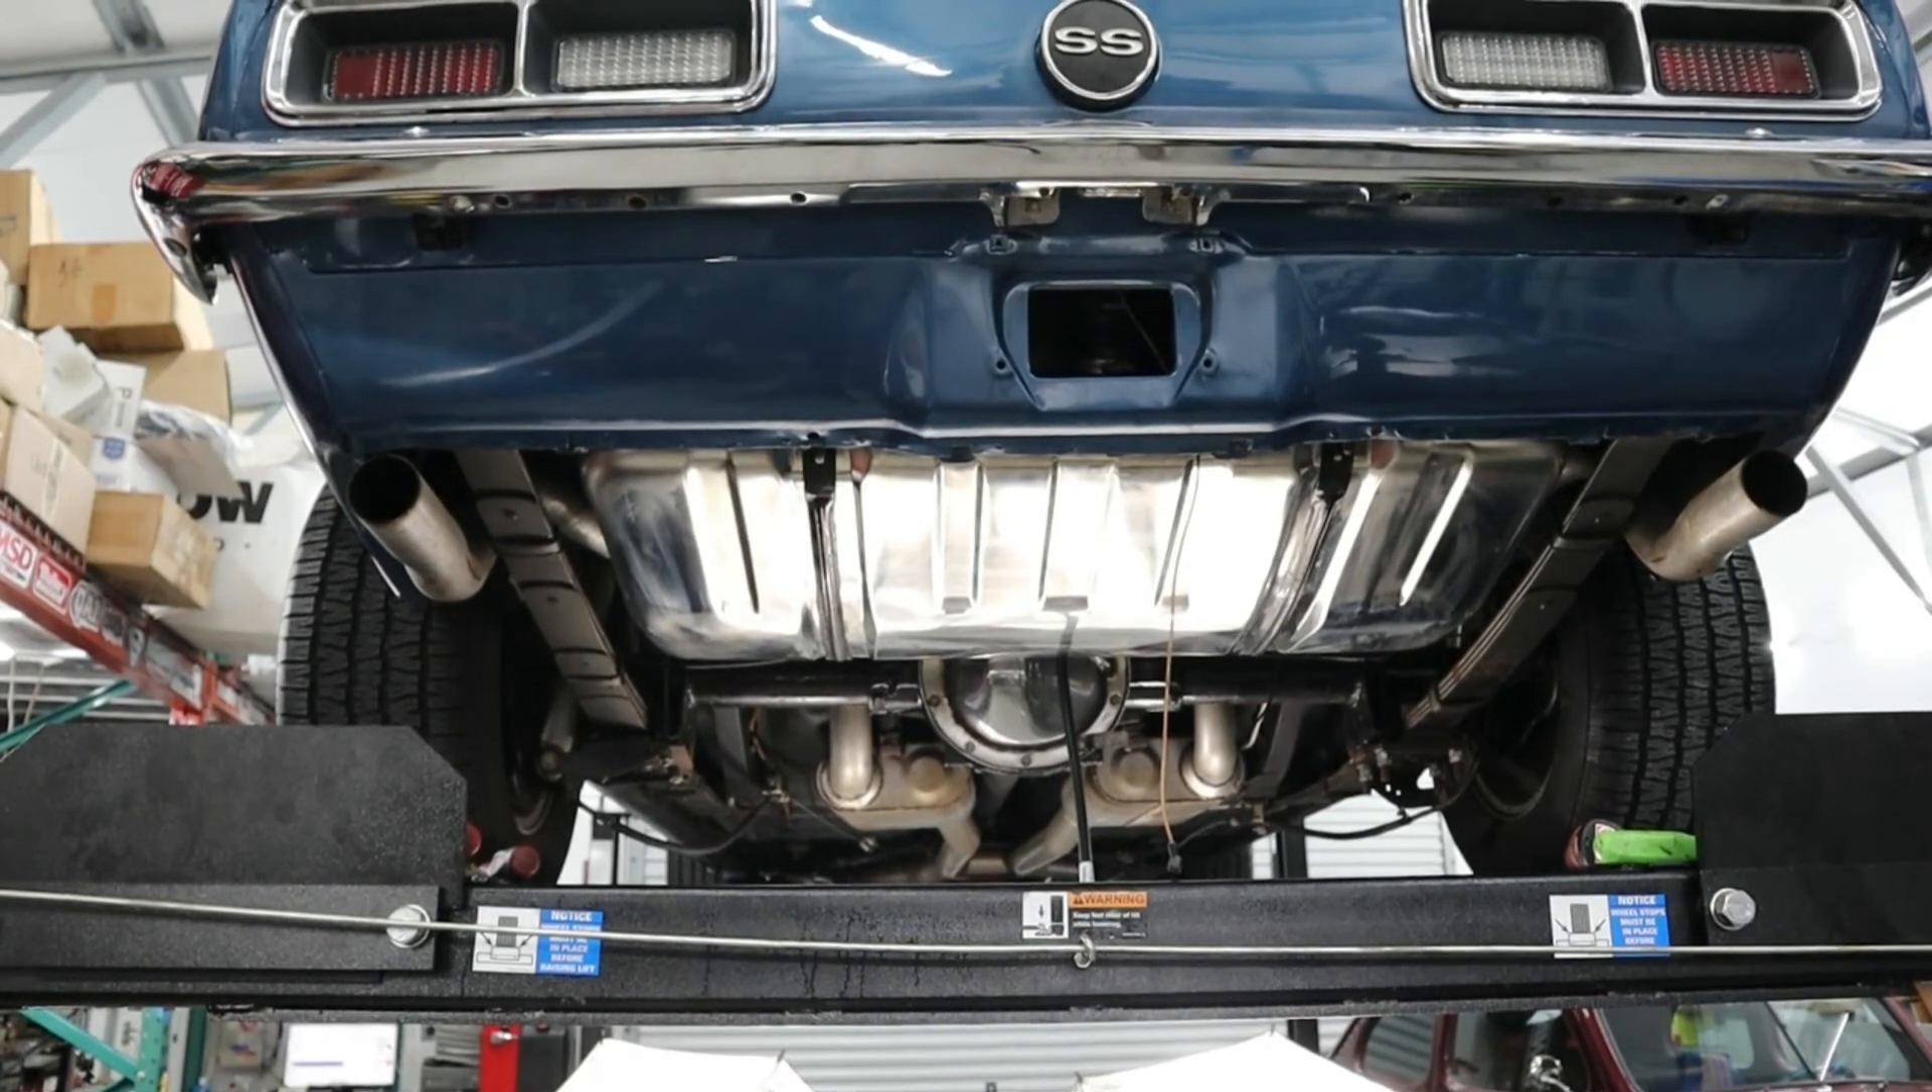Okay, we have the Camaro up on the lift and we've started installing the fuel tank.